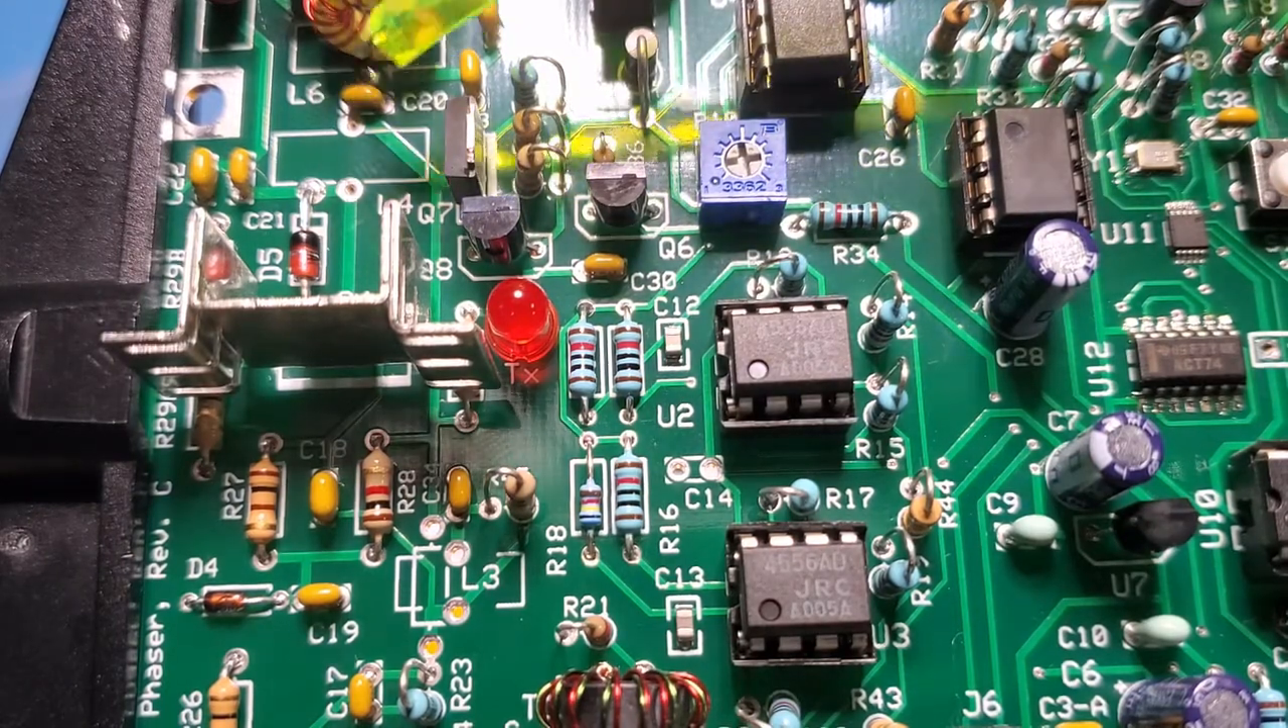Okay, so I've put together pretty much all of the PA with the exception of there's two inductors in there, L4 and L3.